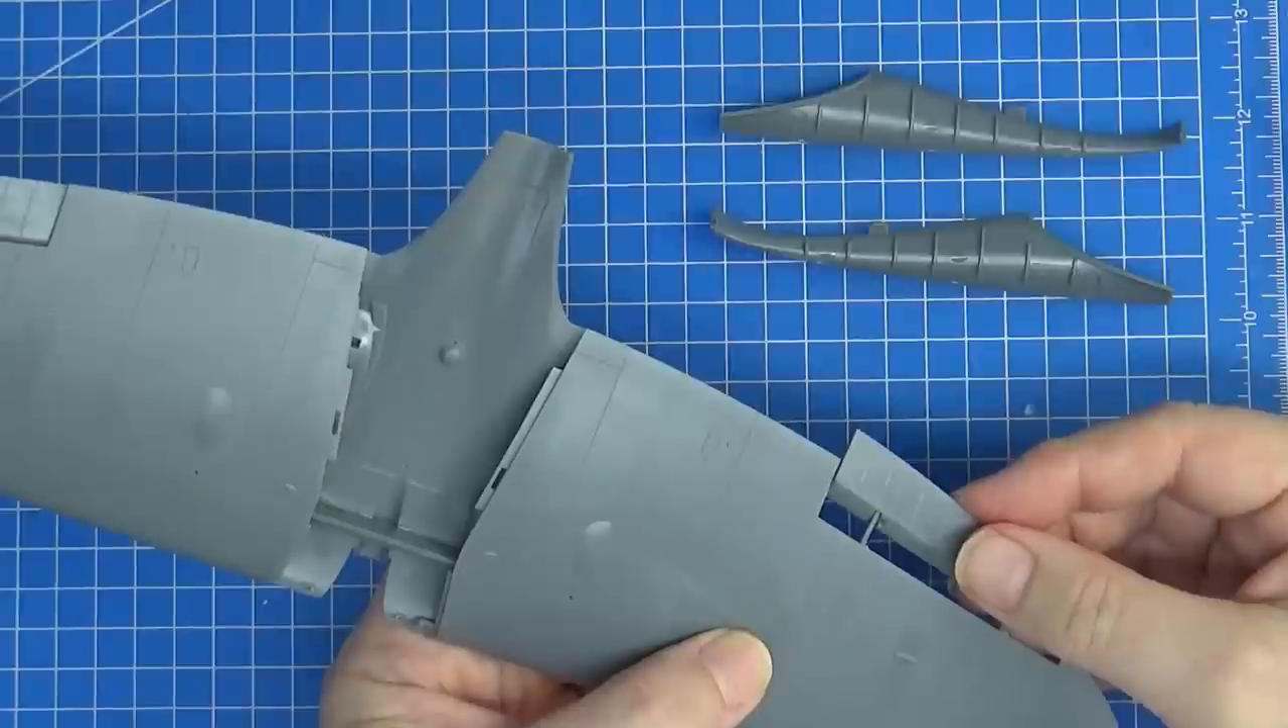You can see that one of the ailerons has popped out.